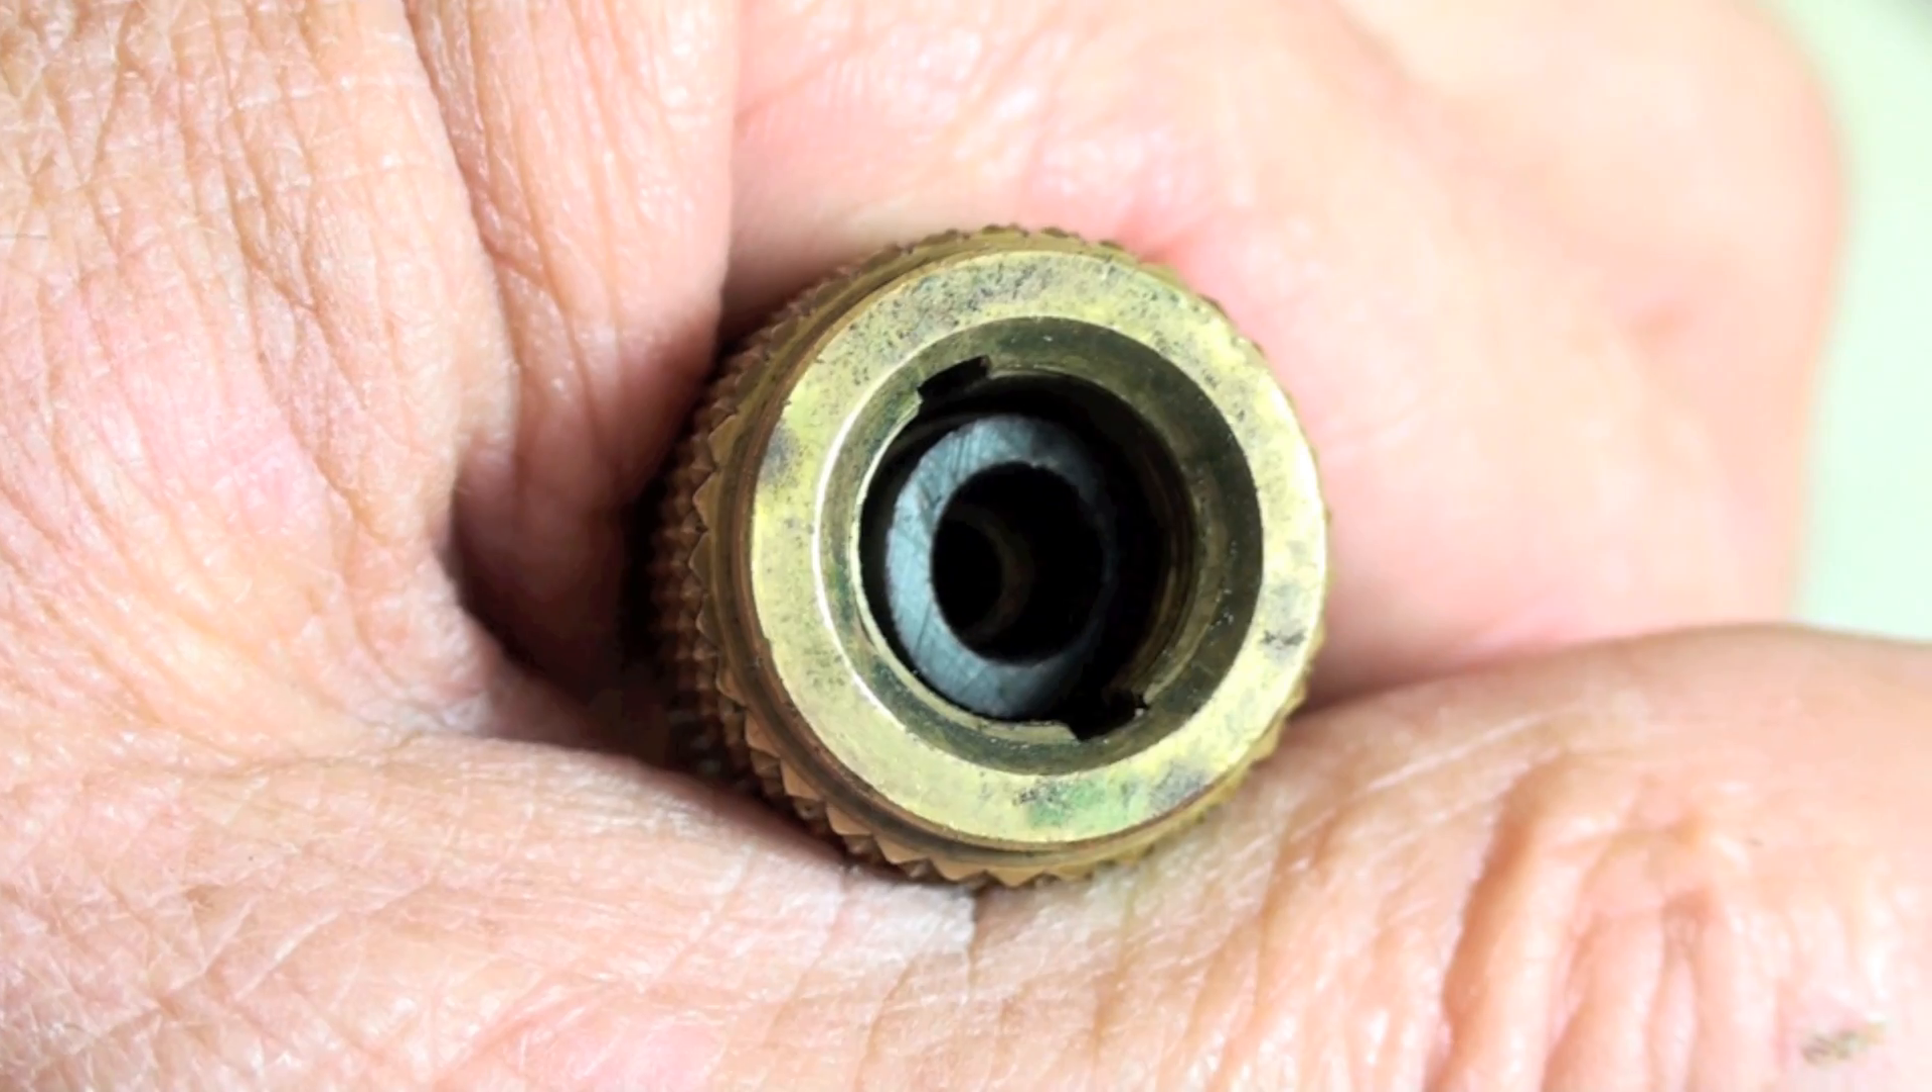There you can see the new gasket installed in the hose.